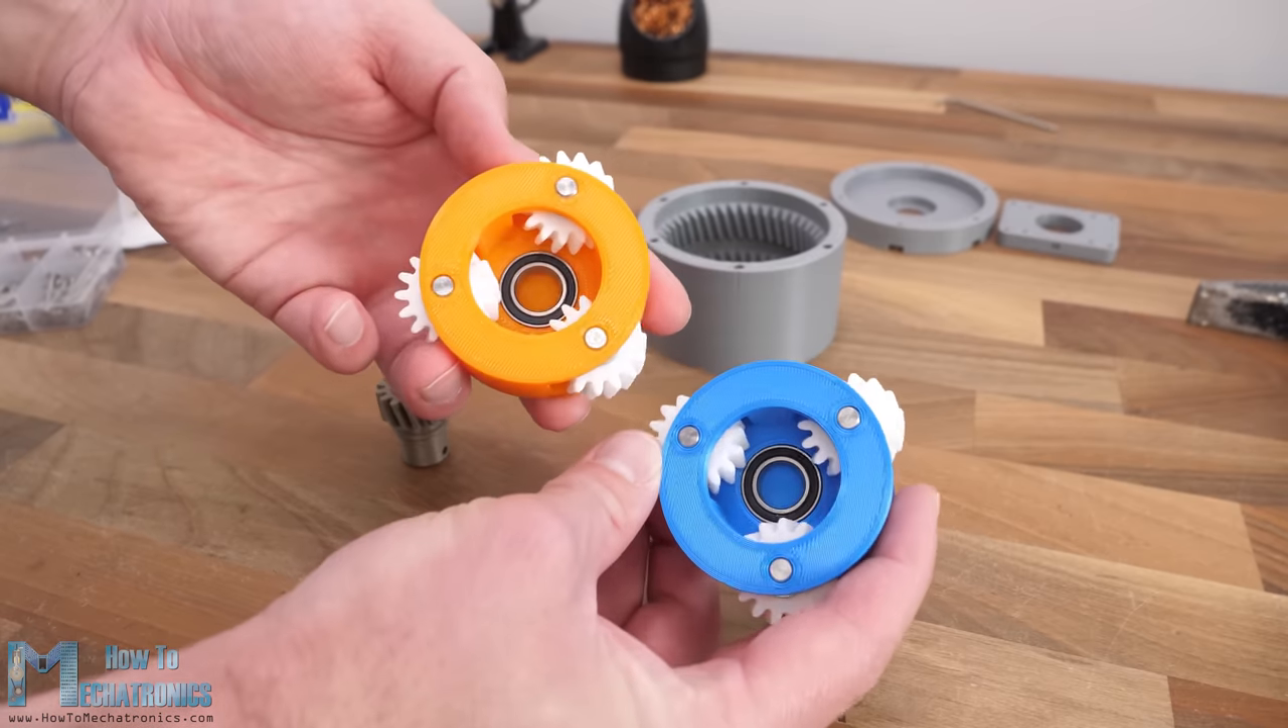Here are the two bearings in place in the carriers so now we can move on with the assembly.